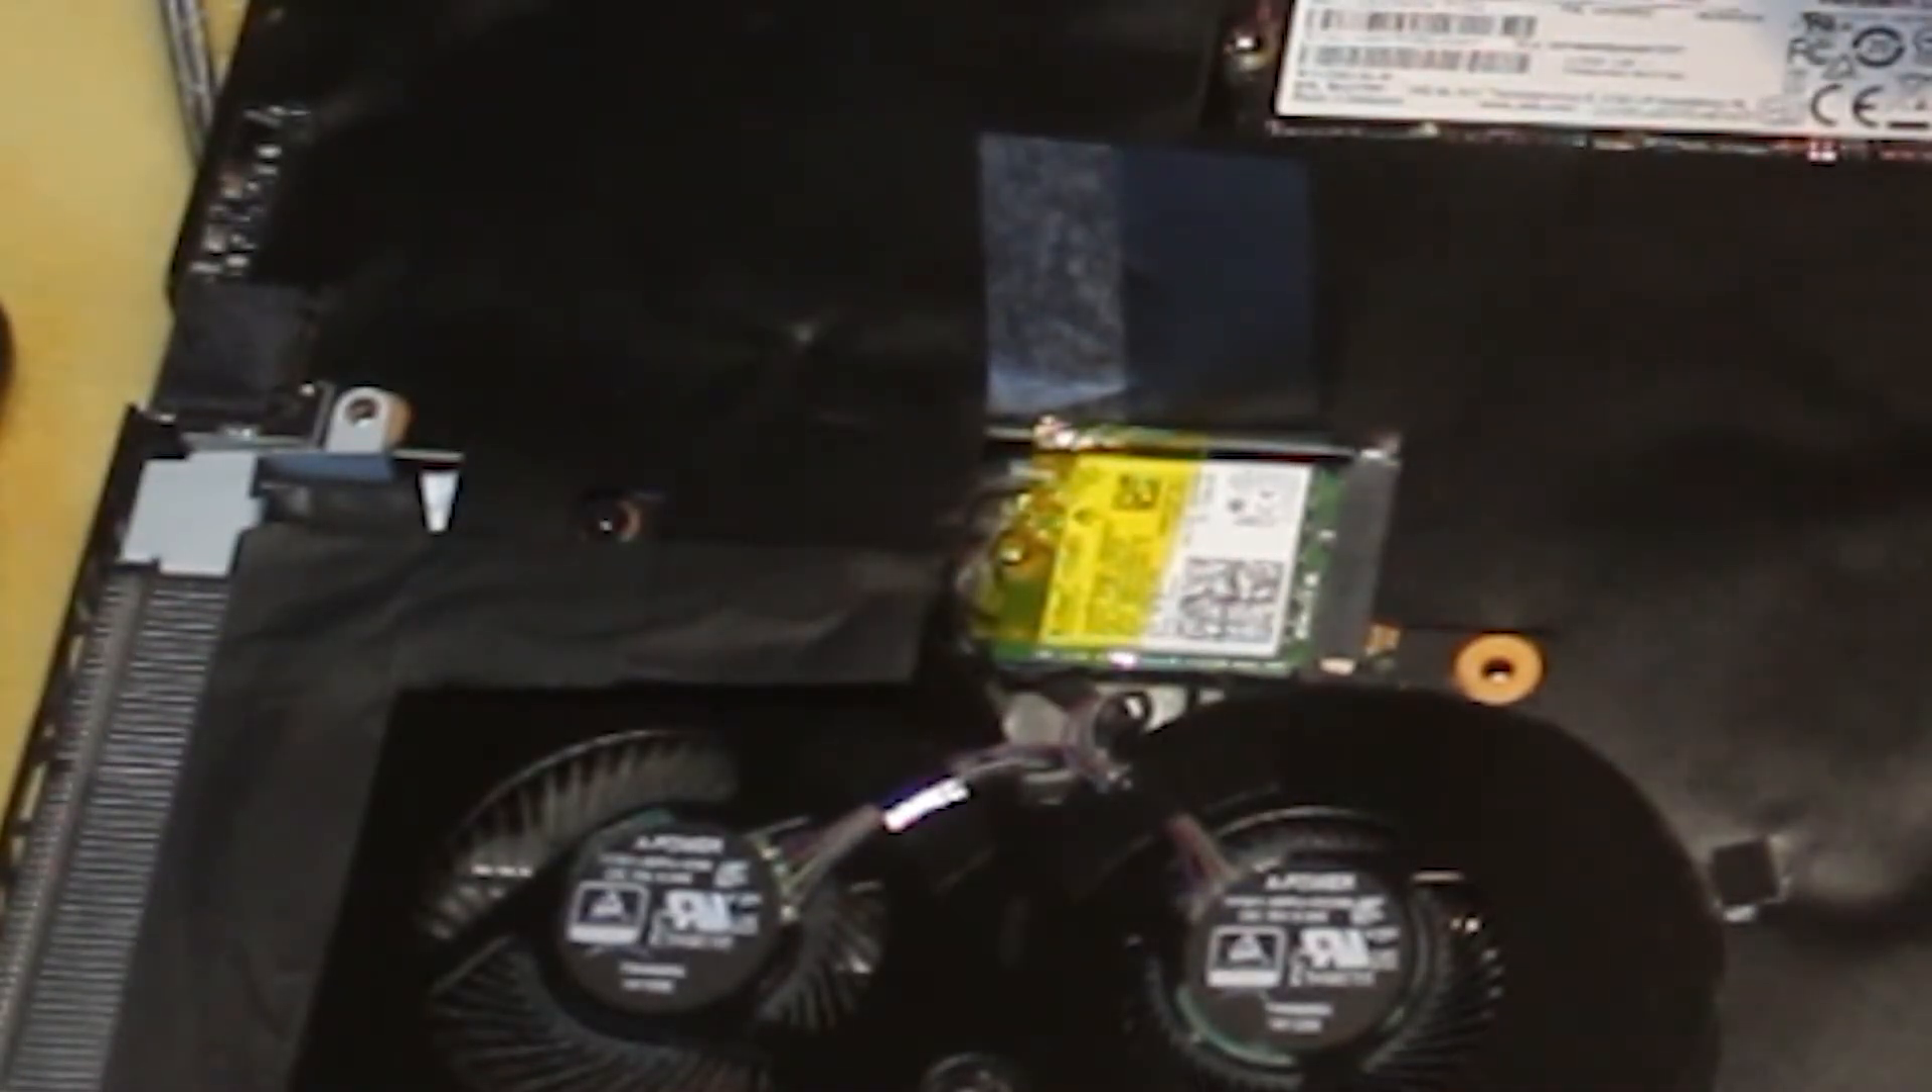We have the killer Wi-Fi chip card back inside.